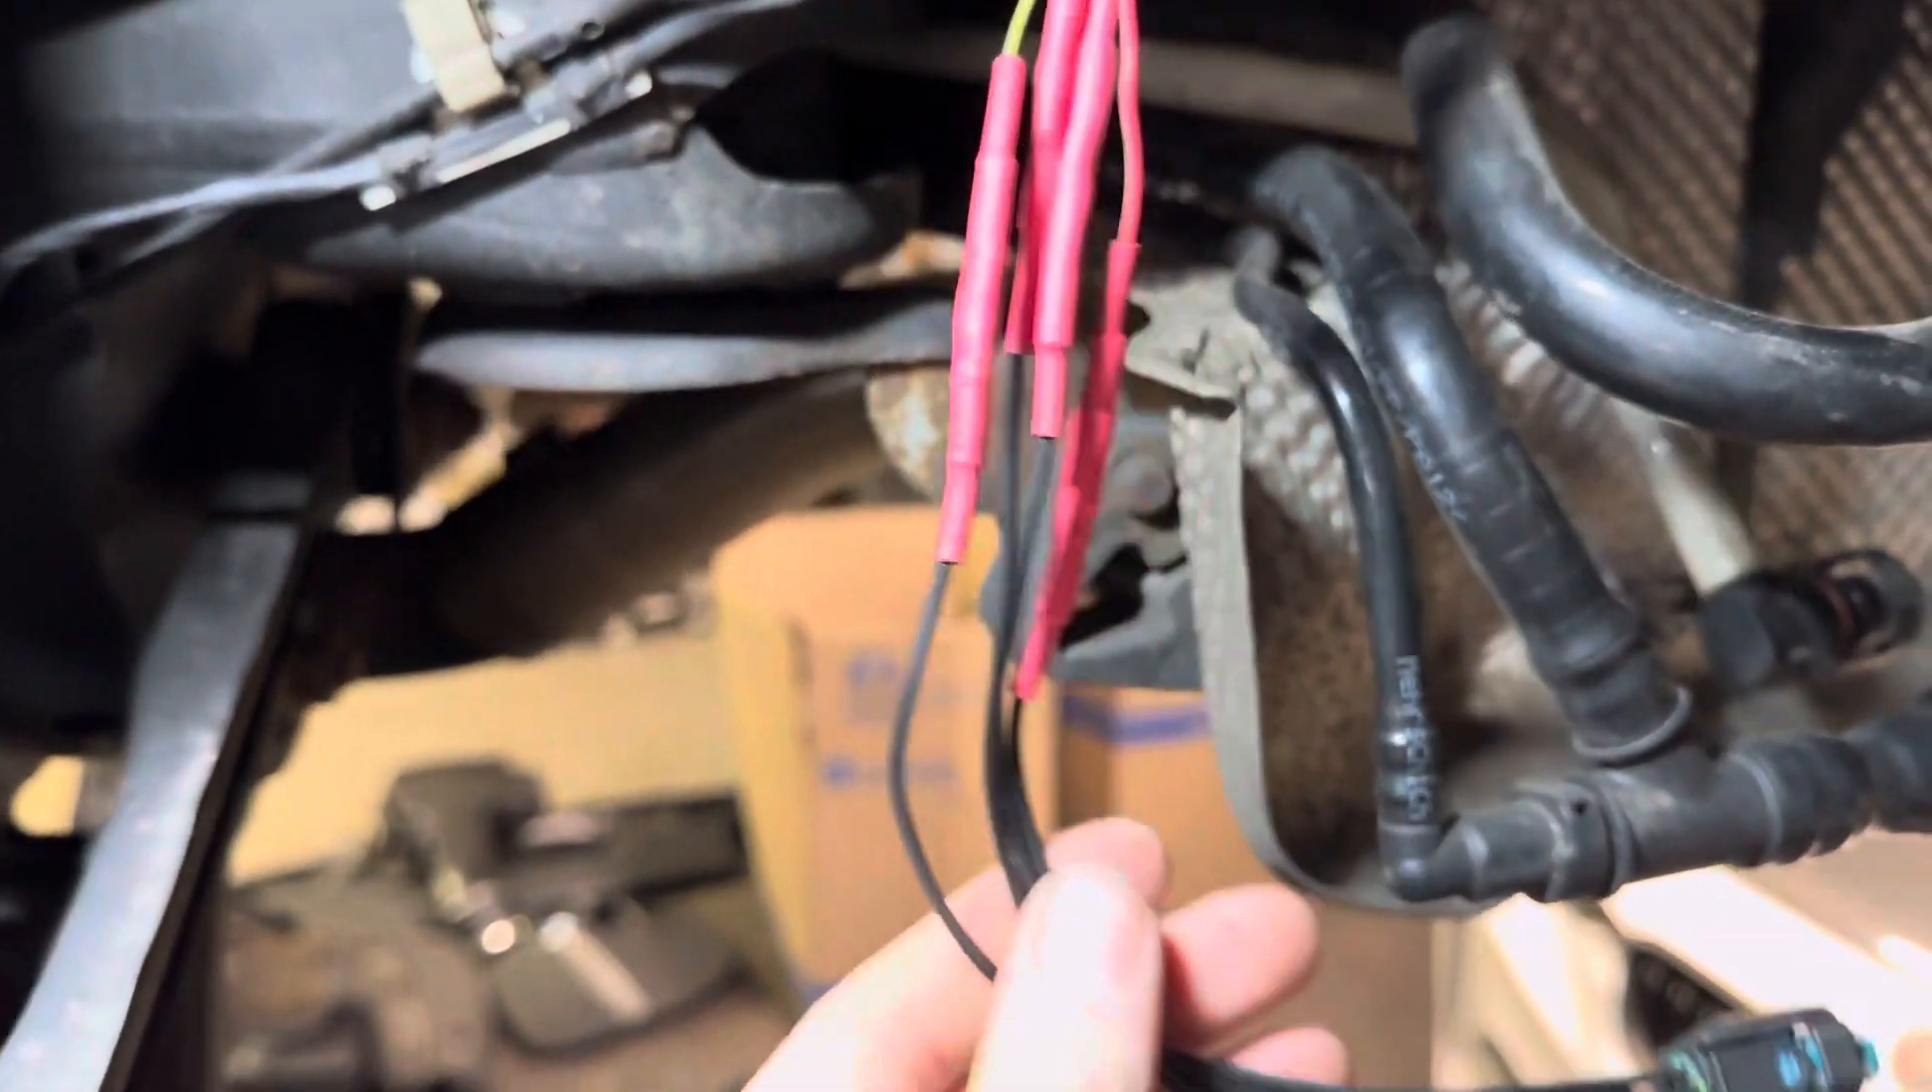All right so now we have the heat shrink on the wiring and looks pretty dang good.